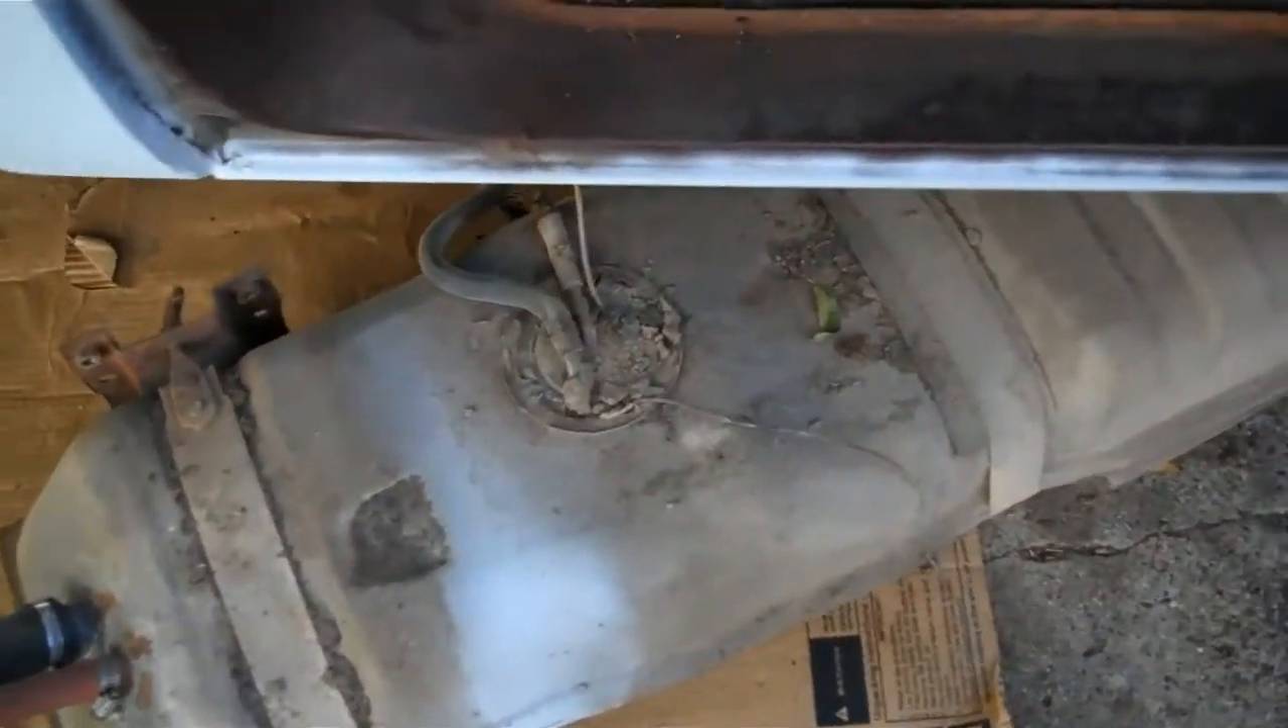Alright, I've got the tank almost completely removed.